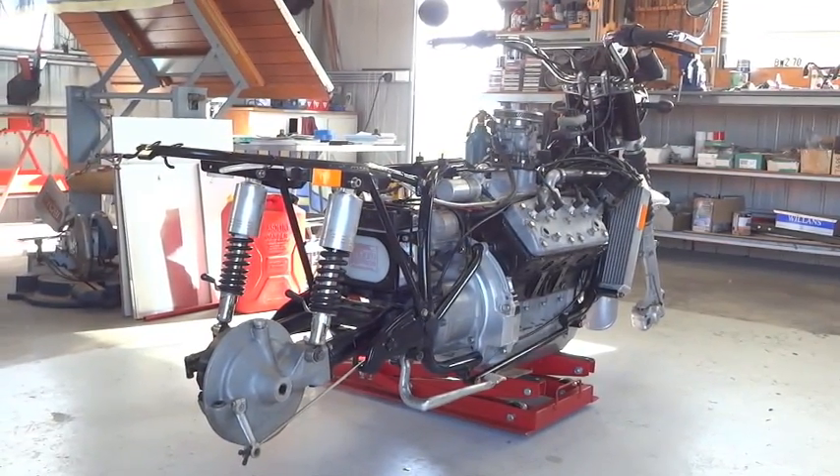There's the rear subframe attached. There's the rear shocks. It's really starting to look like a motorbike now.